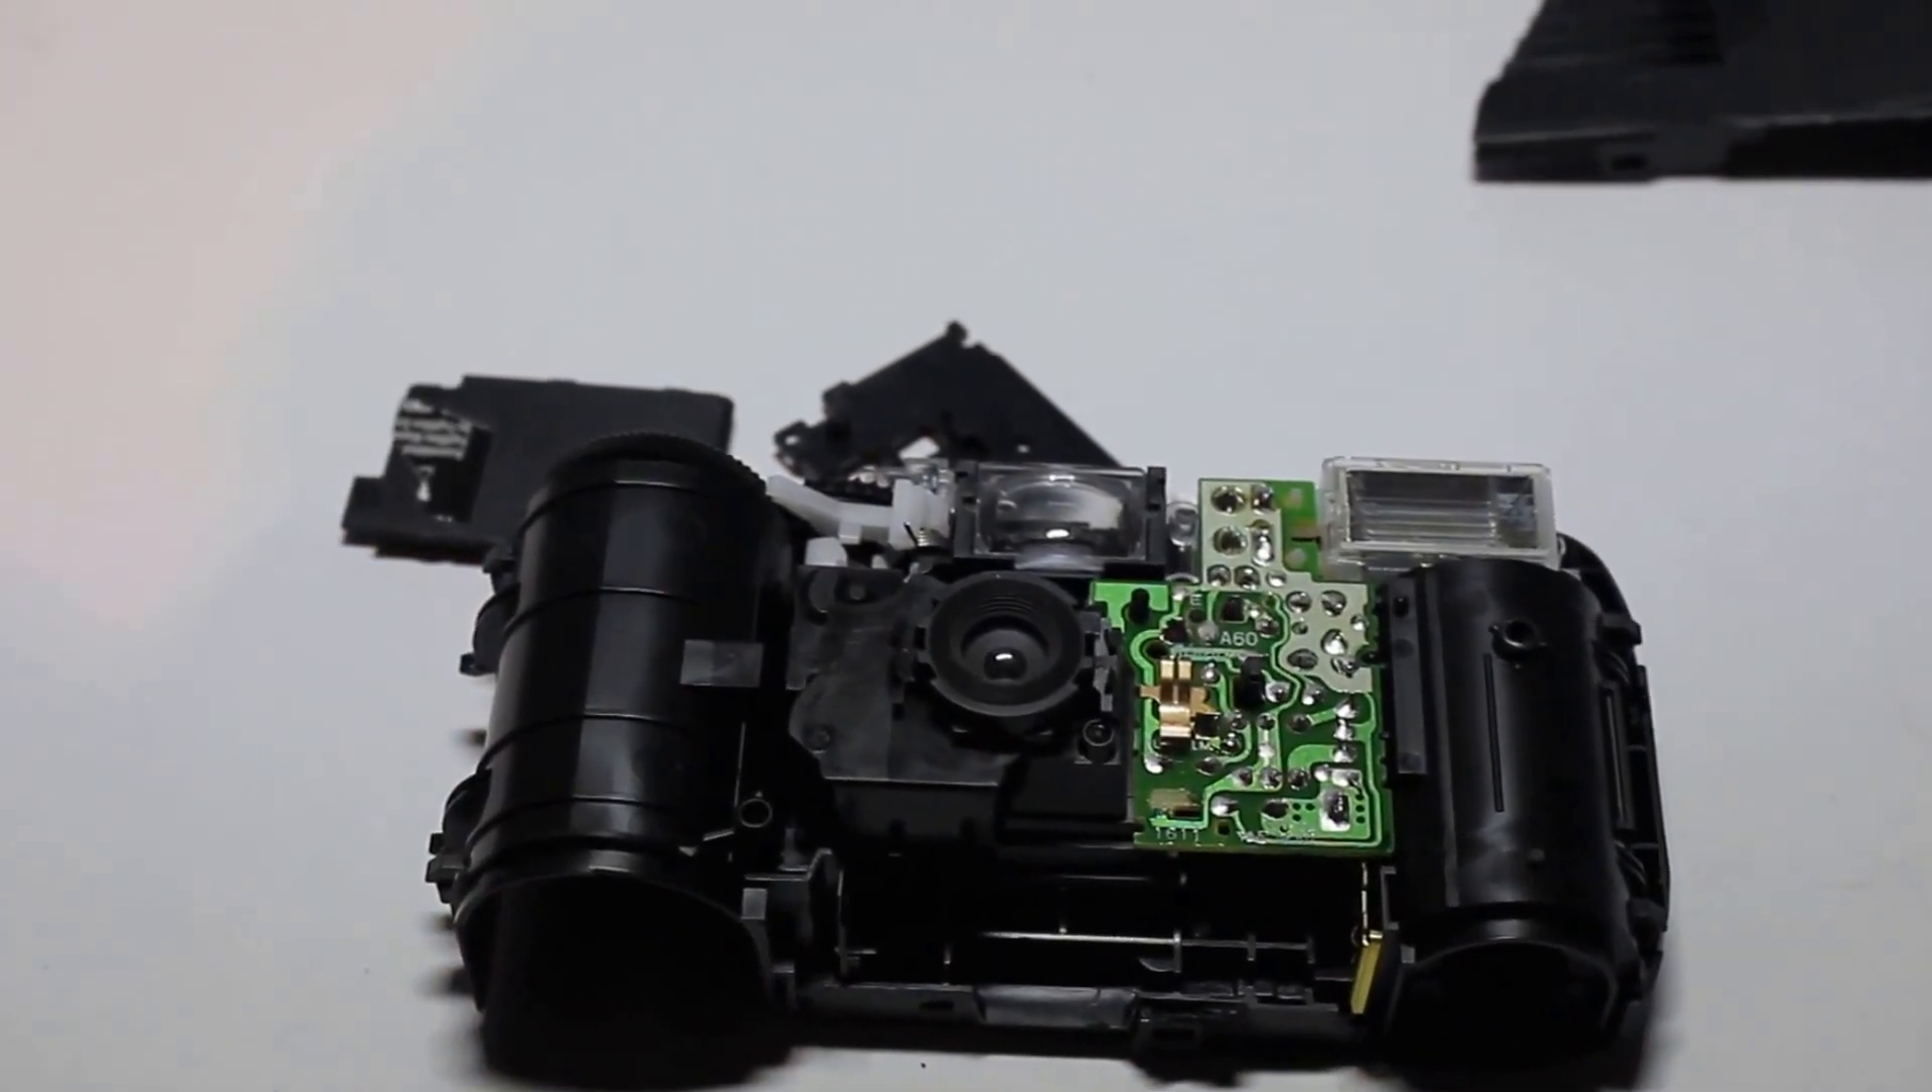Okay, so the plastic case is off.